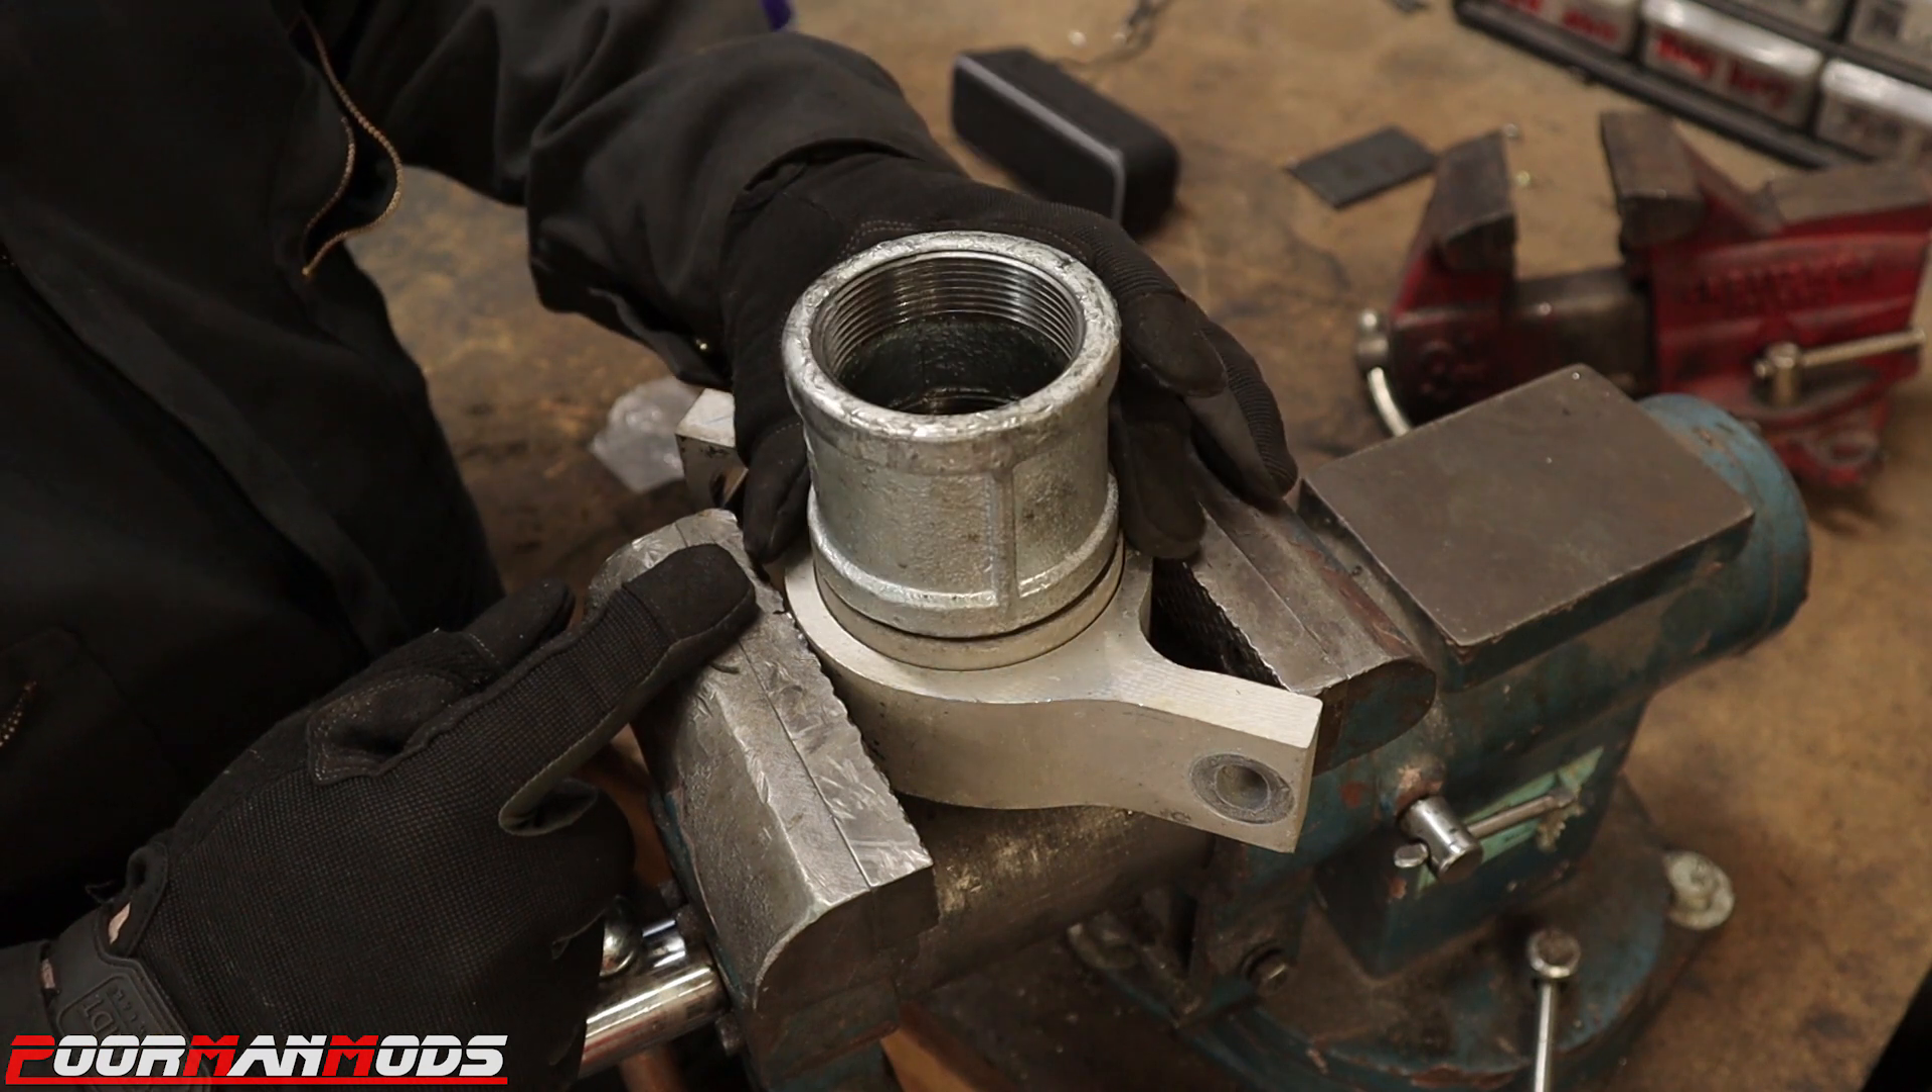I believe this is a two inch pipe coupler and it fits pretty freaking good right on top of that bushing.